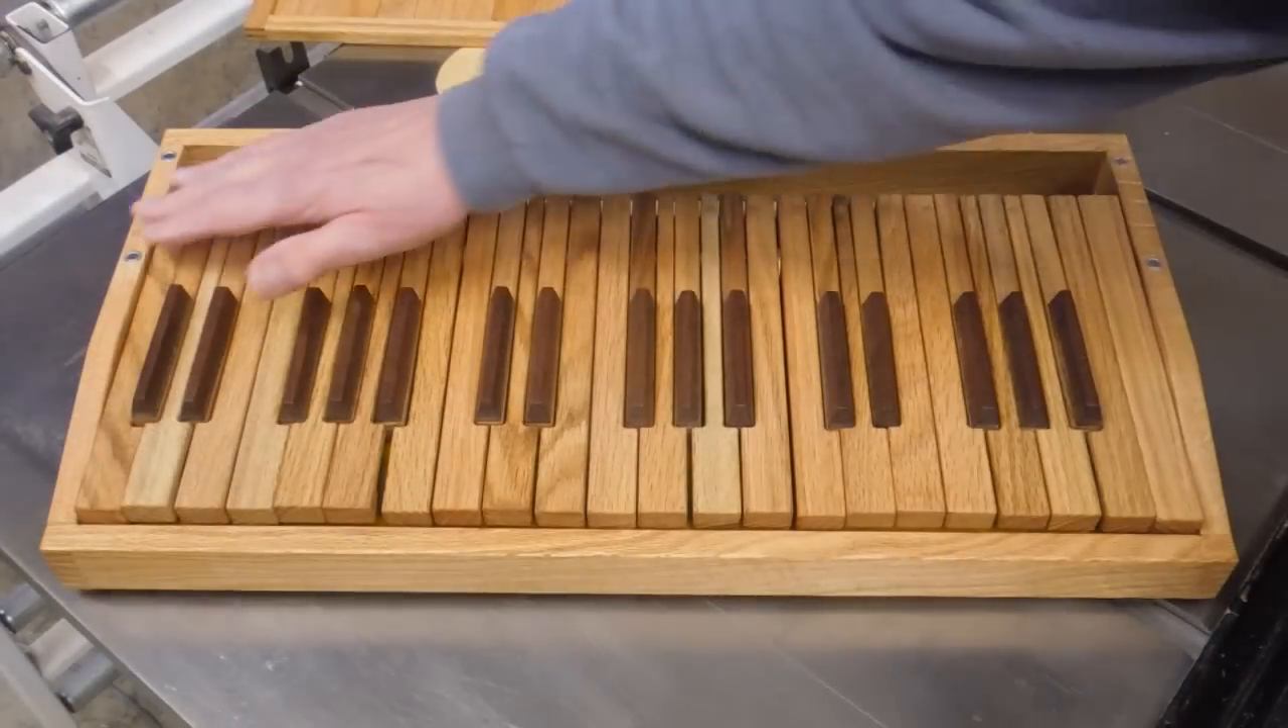Now we've got all the keys in.